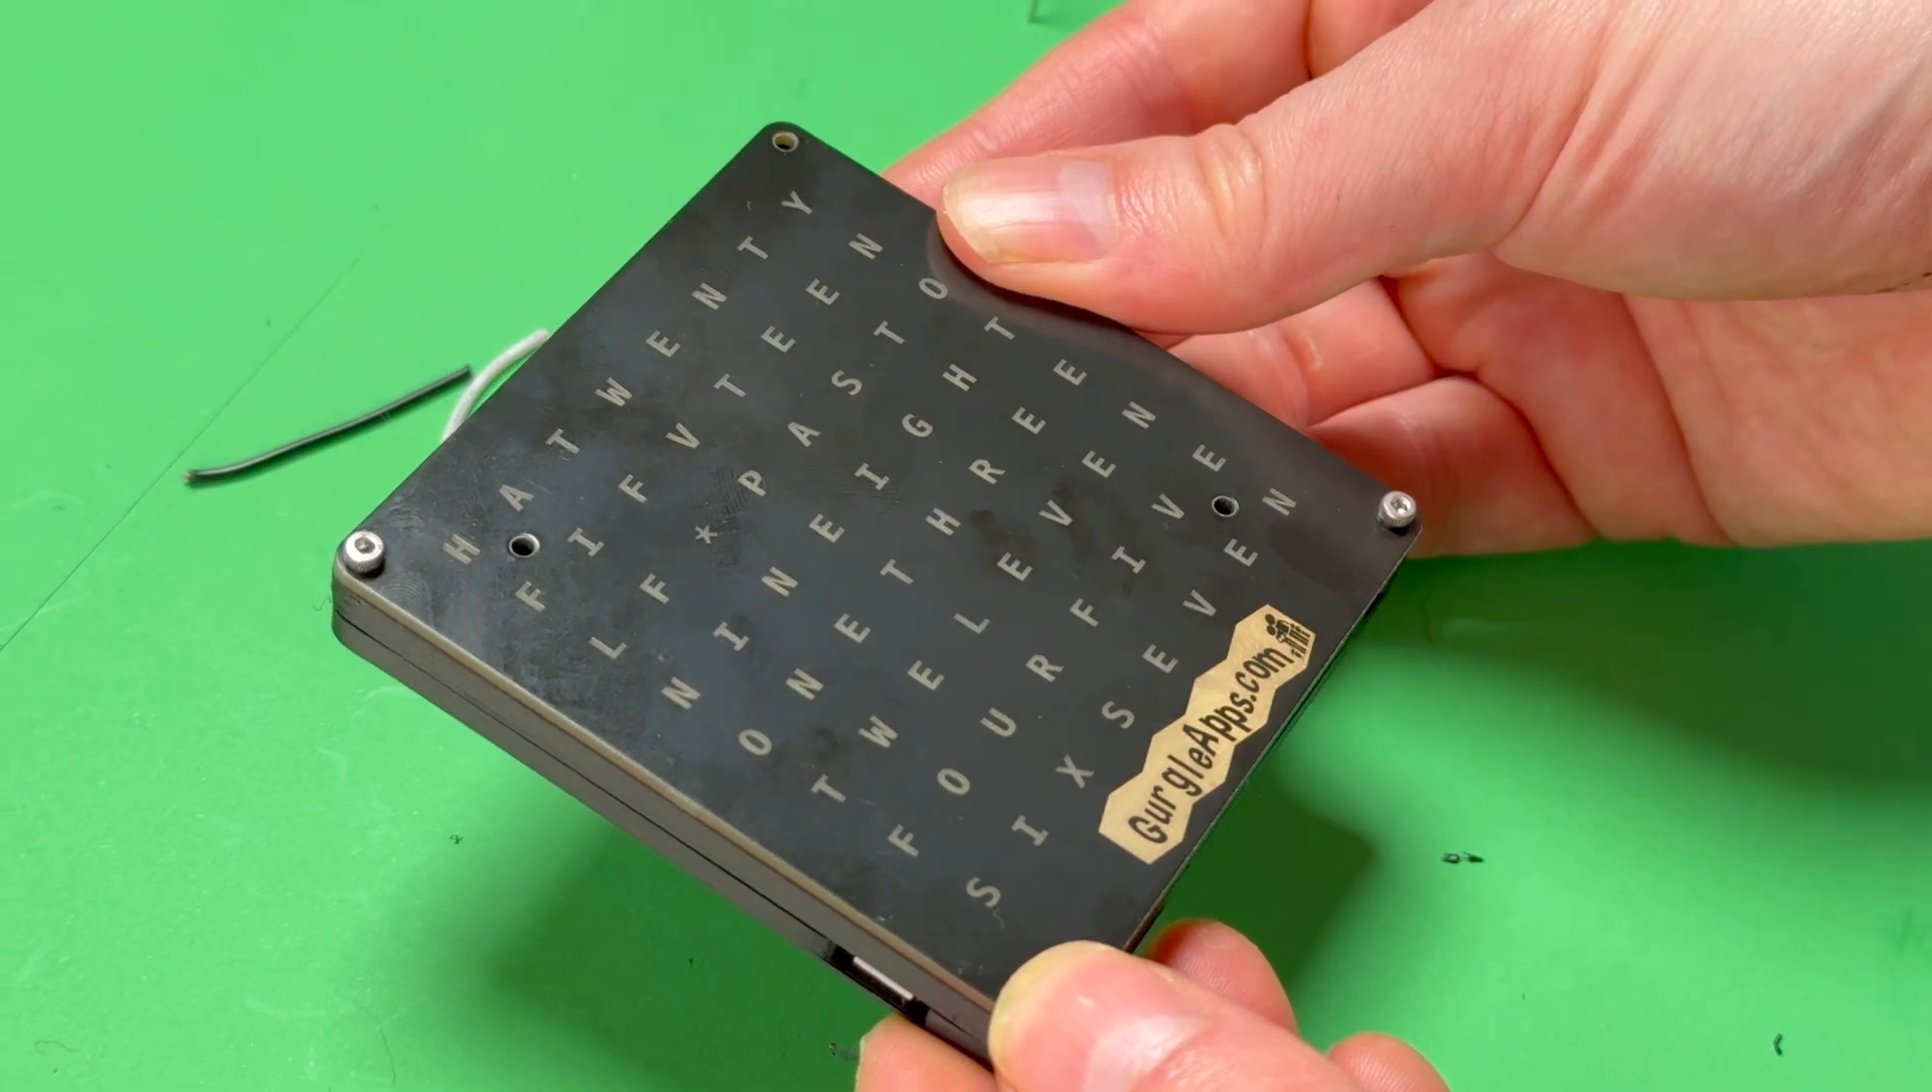I need to put the rest of the bolts in, so I'll do that now.